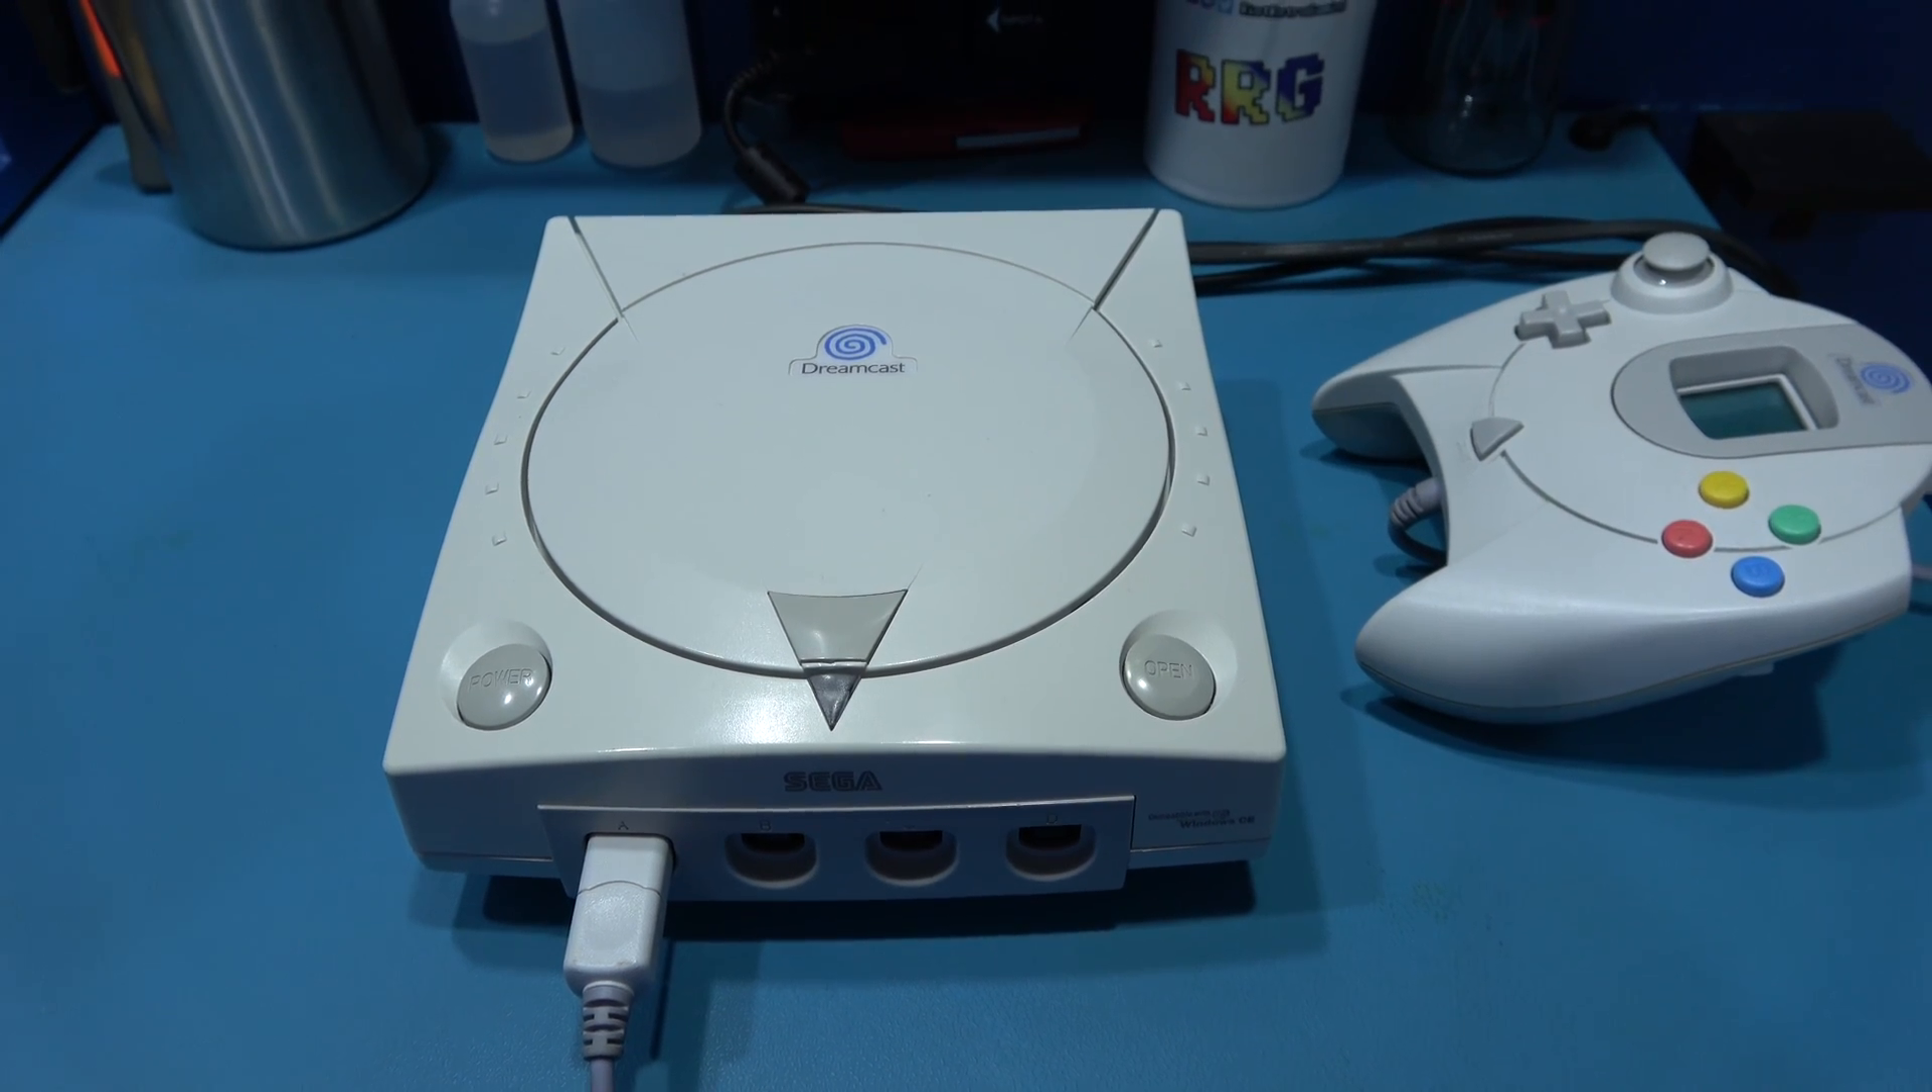And the dreamcast is all put back together.